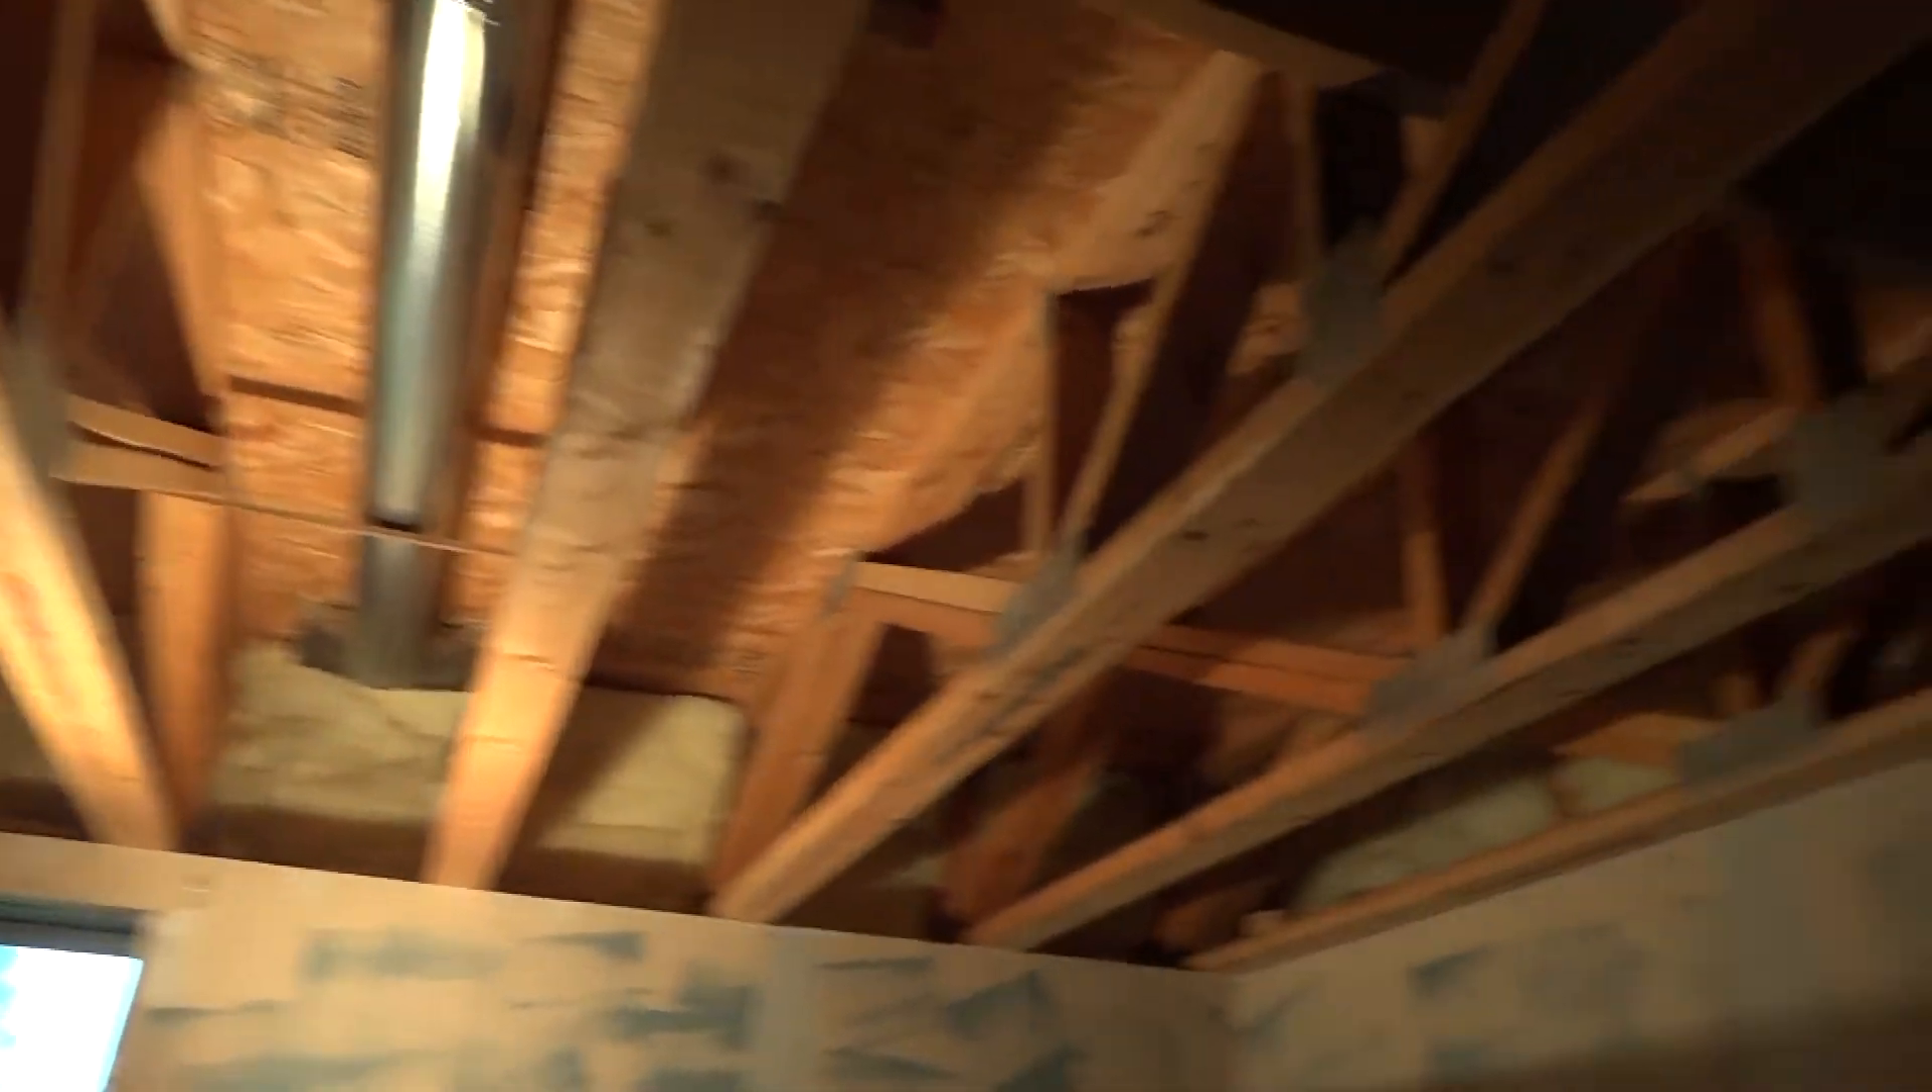All right, we got the old sheetrock off the top here. I got that all done.